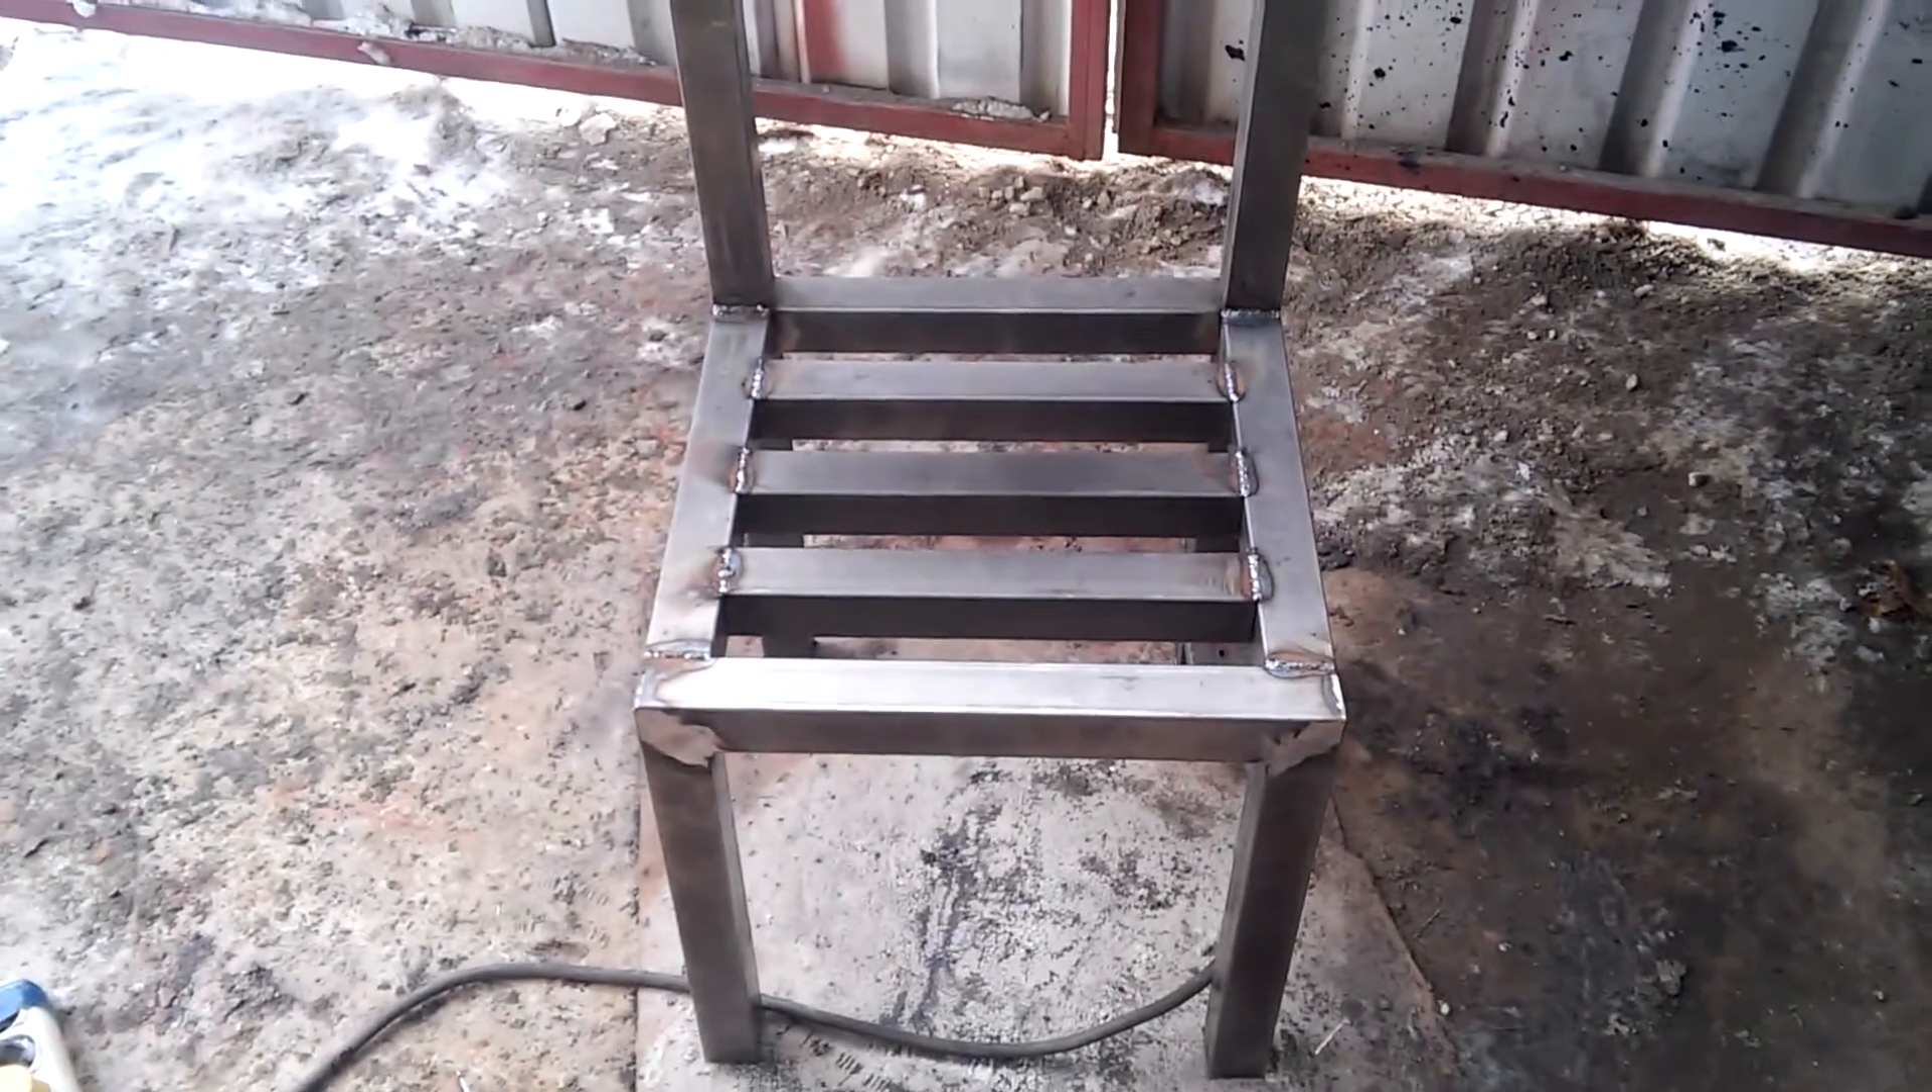Приварил сидение и теперь осталось зачистить и зашлифовать полностью со всех сторон.